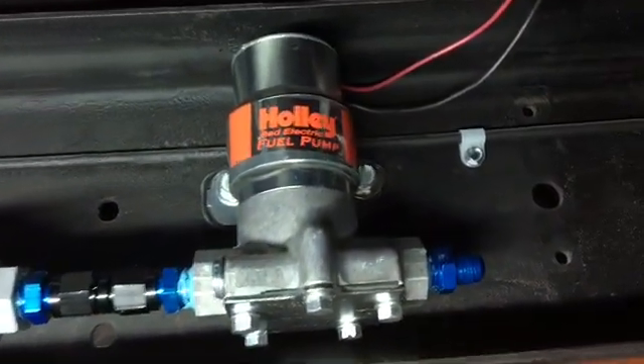And then I have a little union piece to screw right into the fuel pump and I got my fuel pump bolted right there.